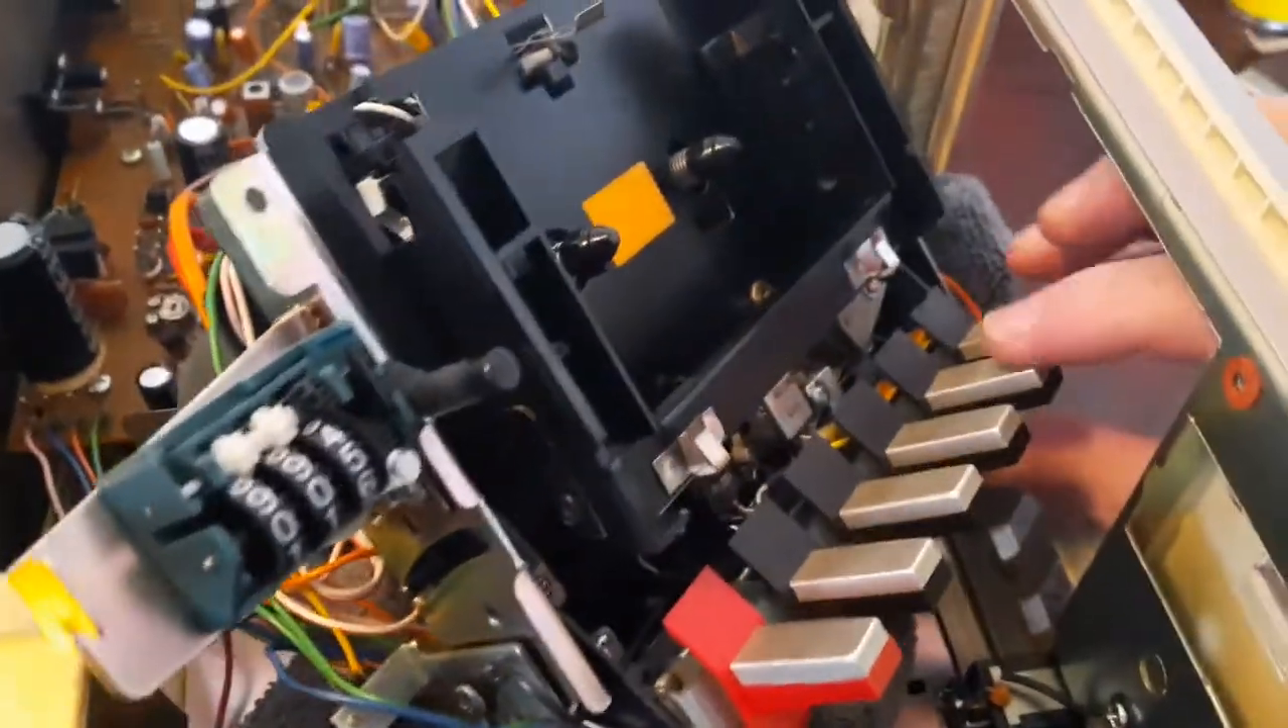Okay now the mechanism is completely out from the front it's laying on its back.